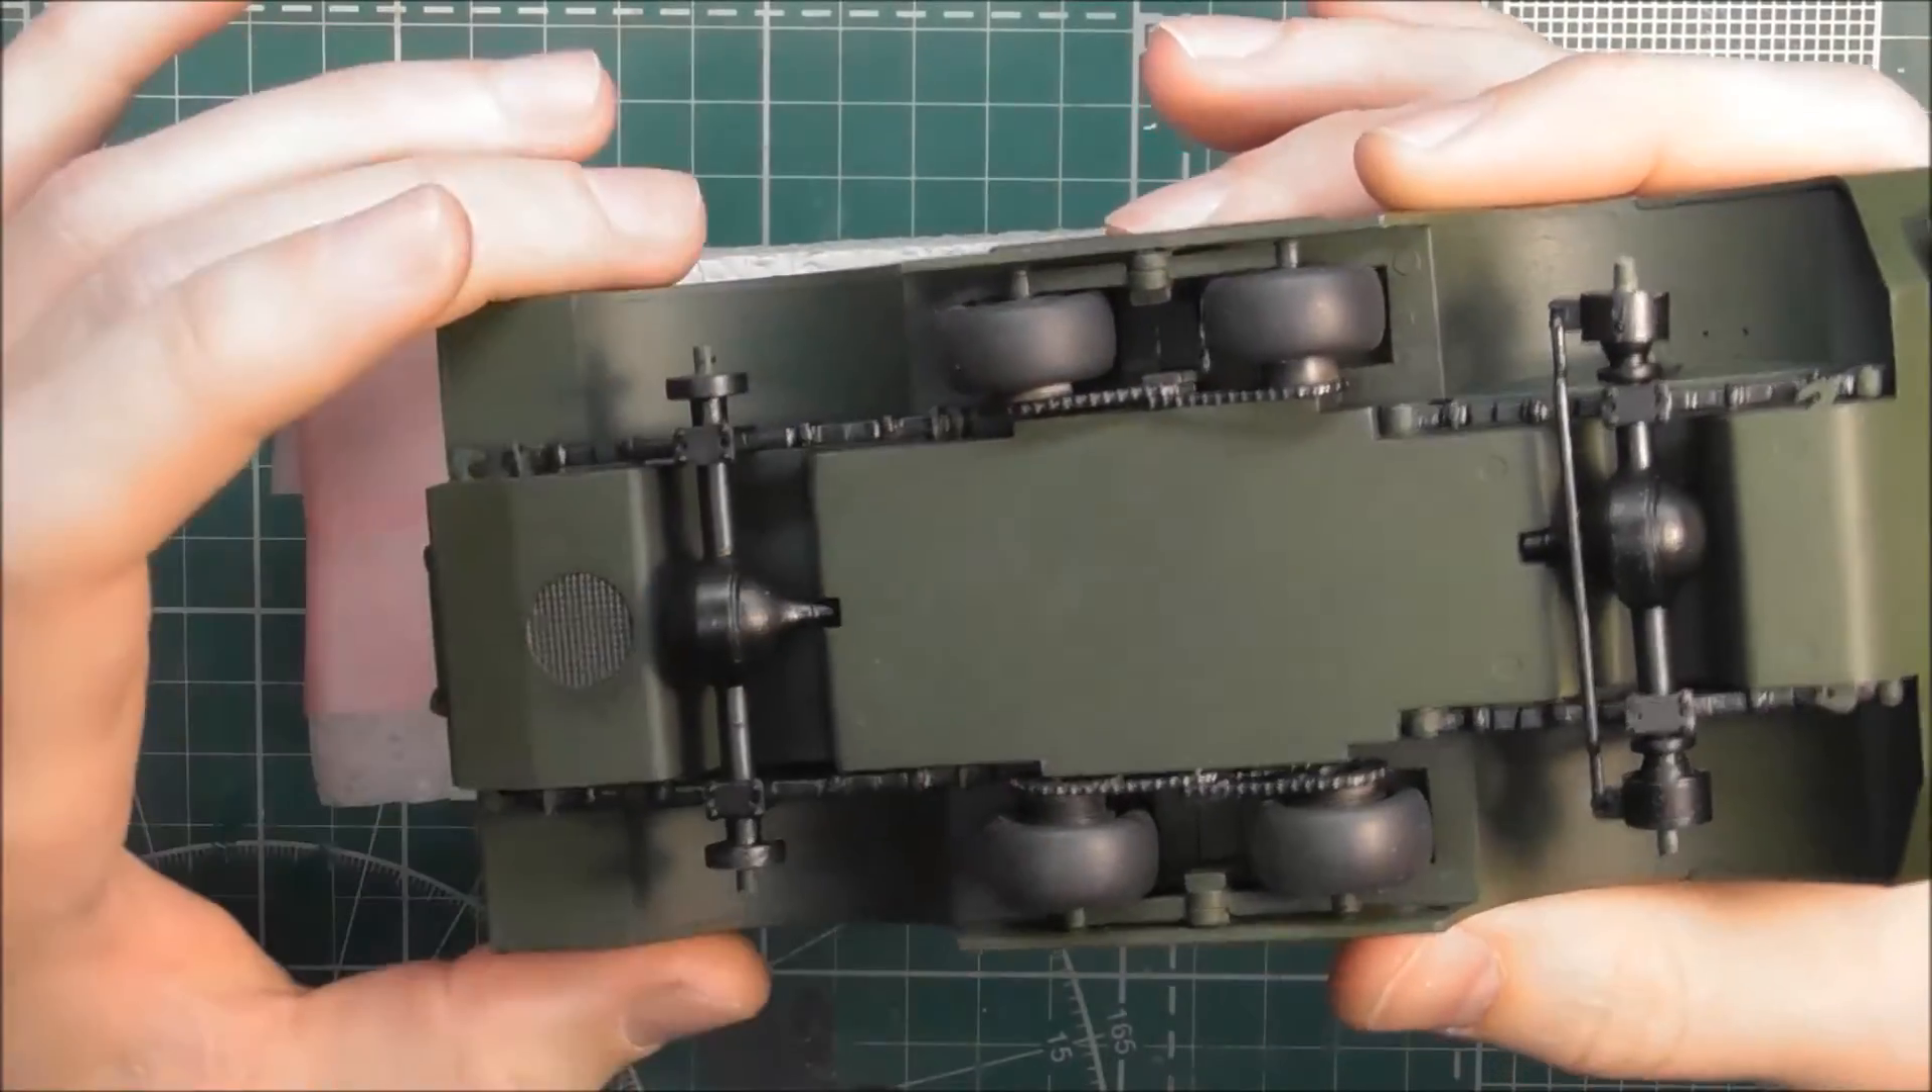Кроме того я еще приклеил вот эти вот вспомогательные колеса.